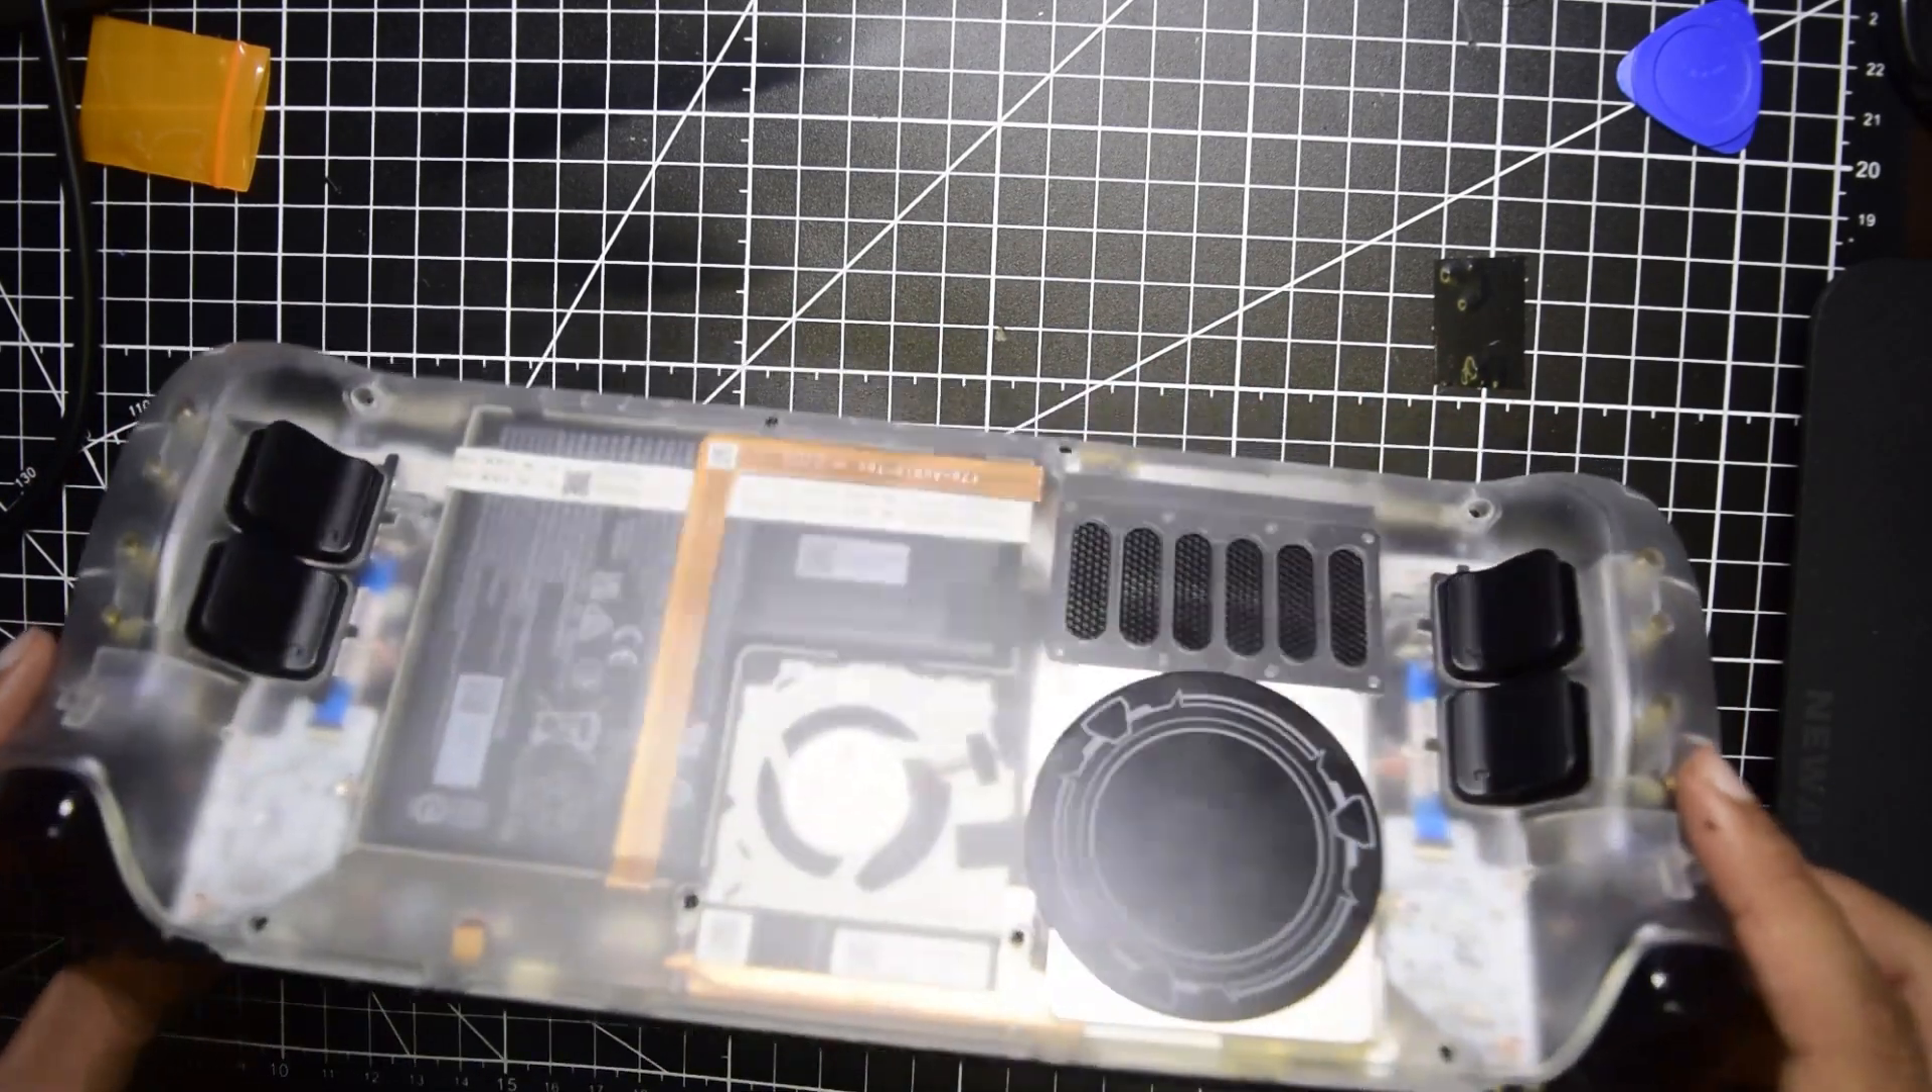I have just put the back cover and put all the screws.